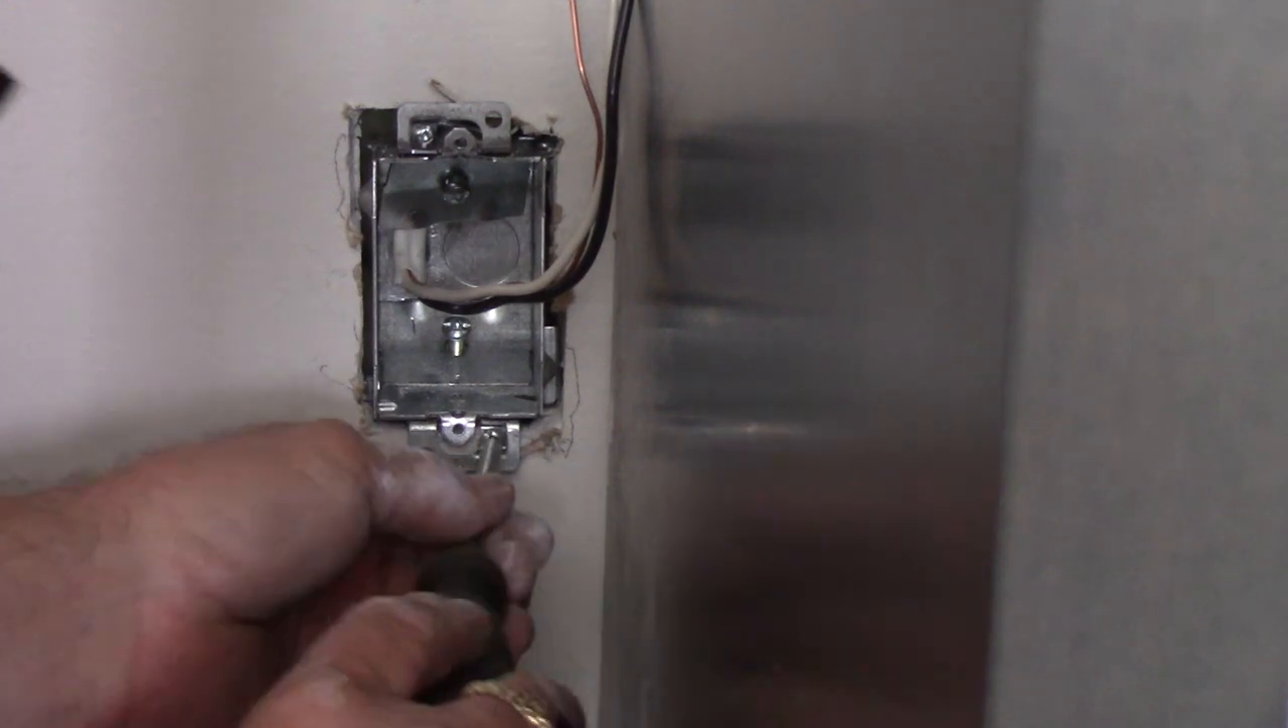Okay so I've got the box in place.